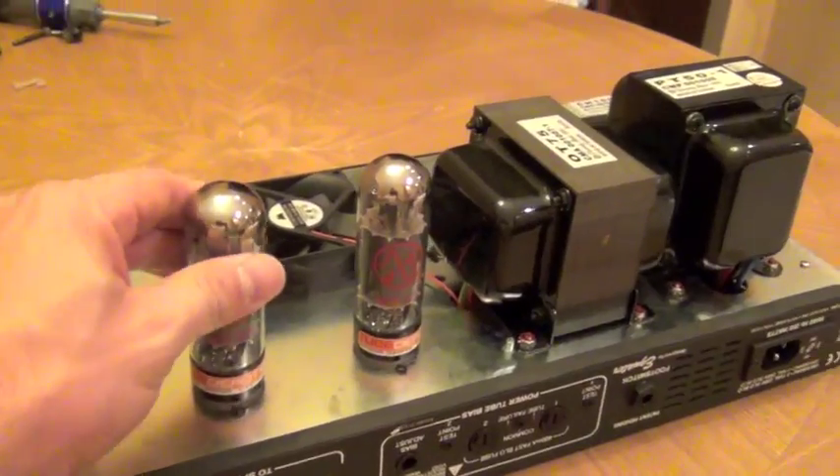And after a few choice words the amp is now removed from the head shell.